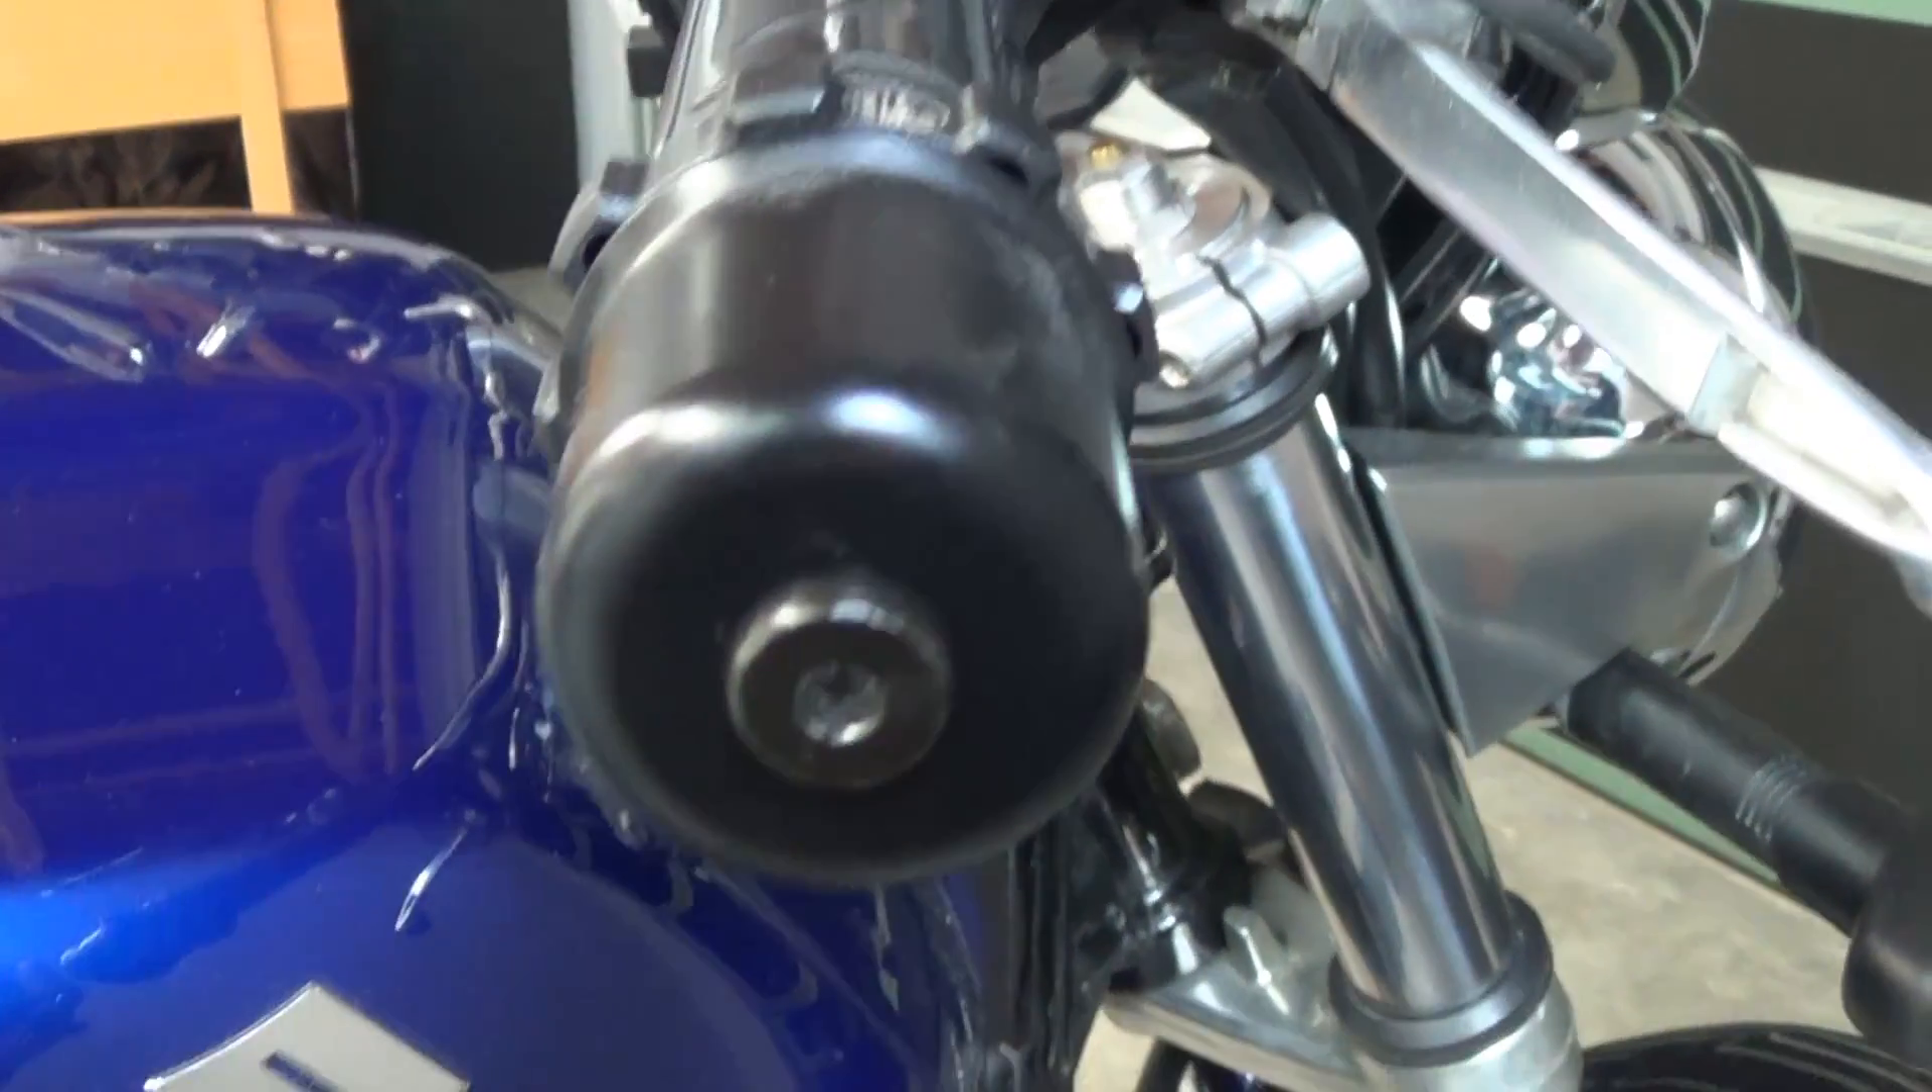As you can see, the bolt doesn't sit flush with the end, but when the original one arrives, I'll swap it over.